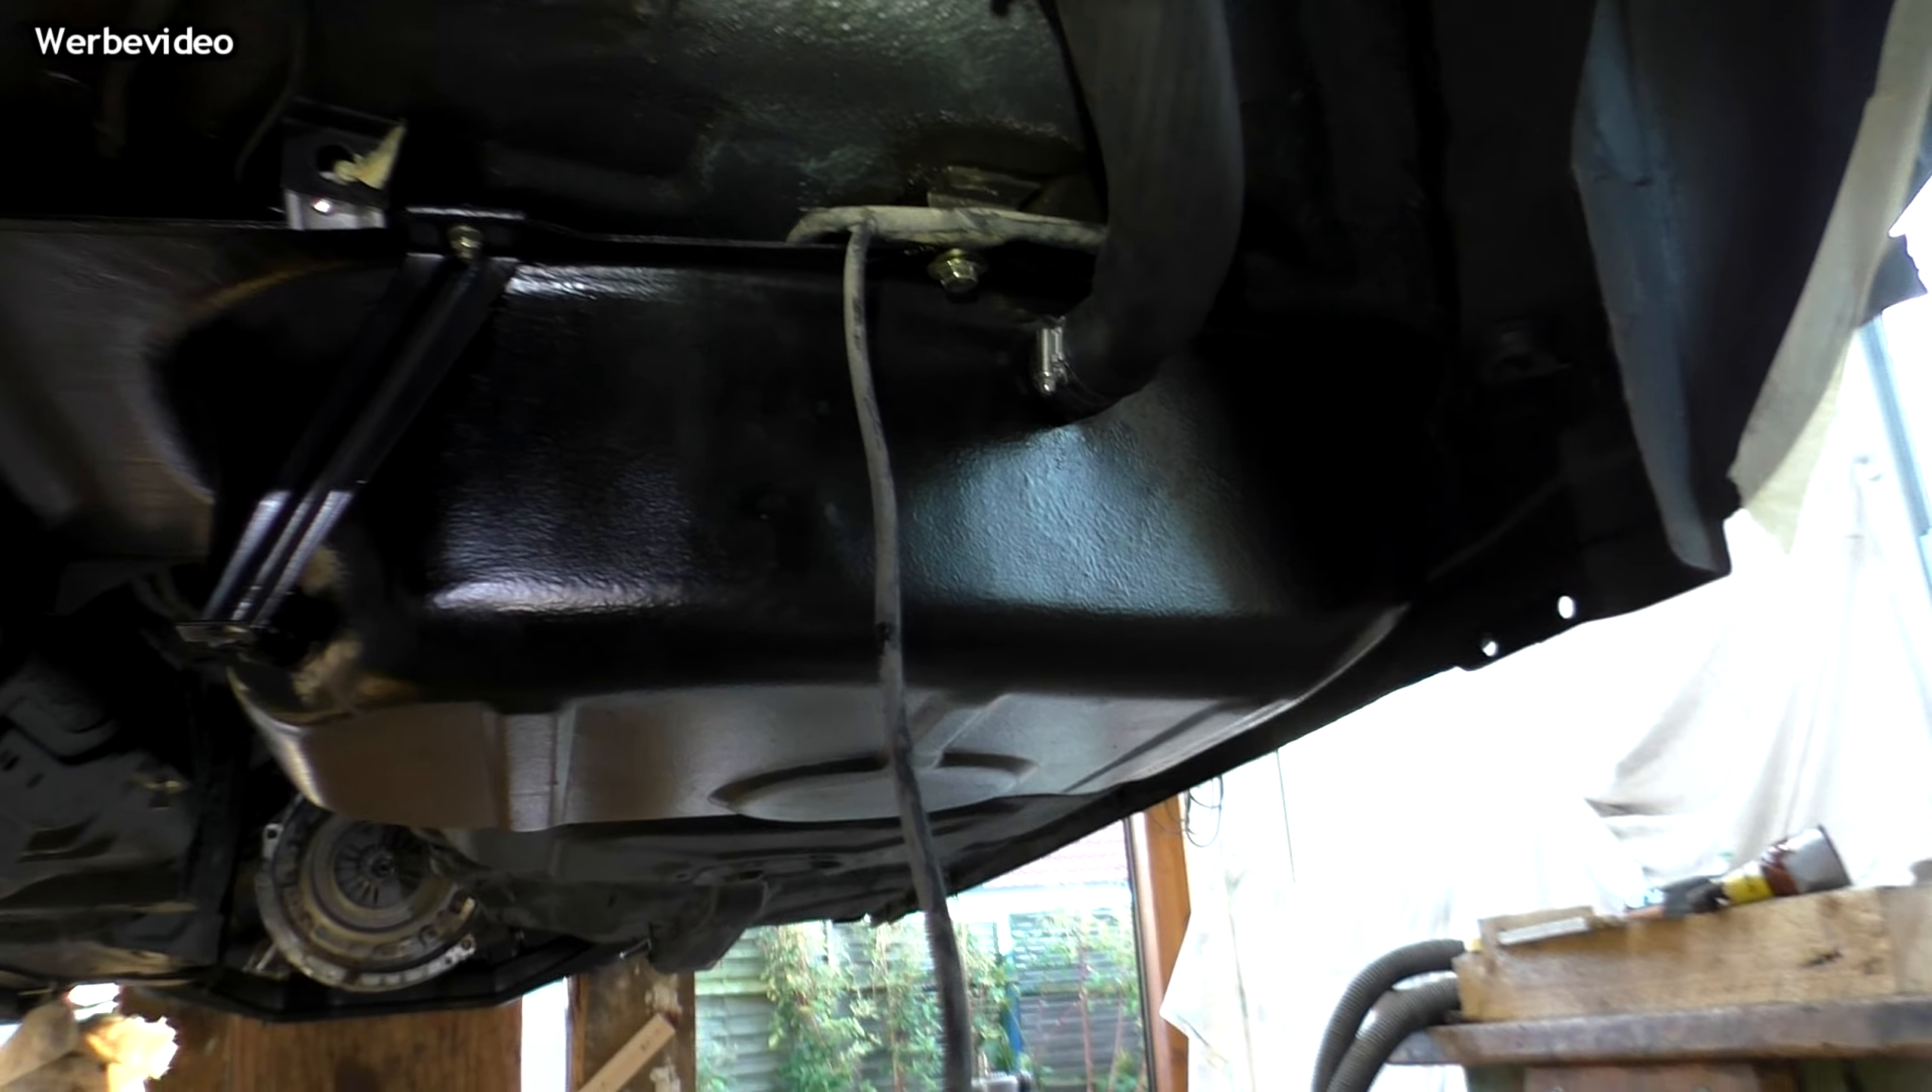Tank ist drin. Den habe ich jetzt komplett einmal untergehievt.